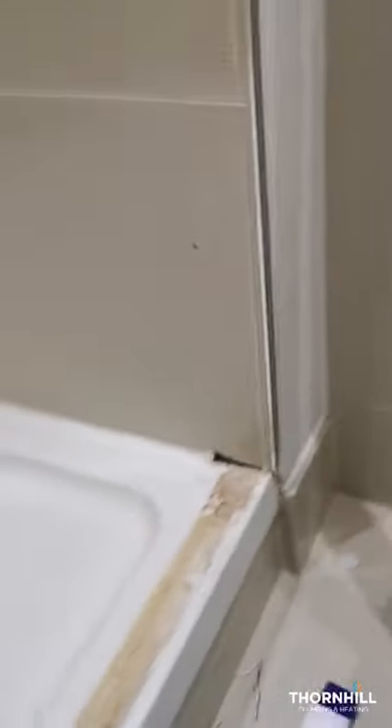We can notice there's a gap in the seal behind the profile.